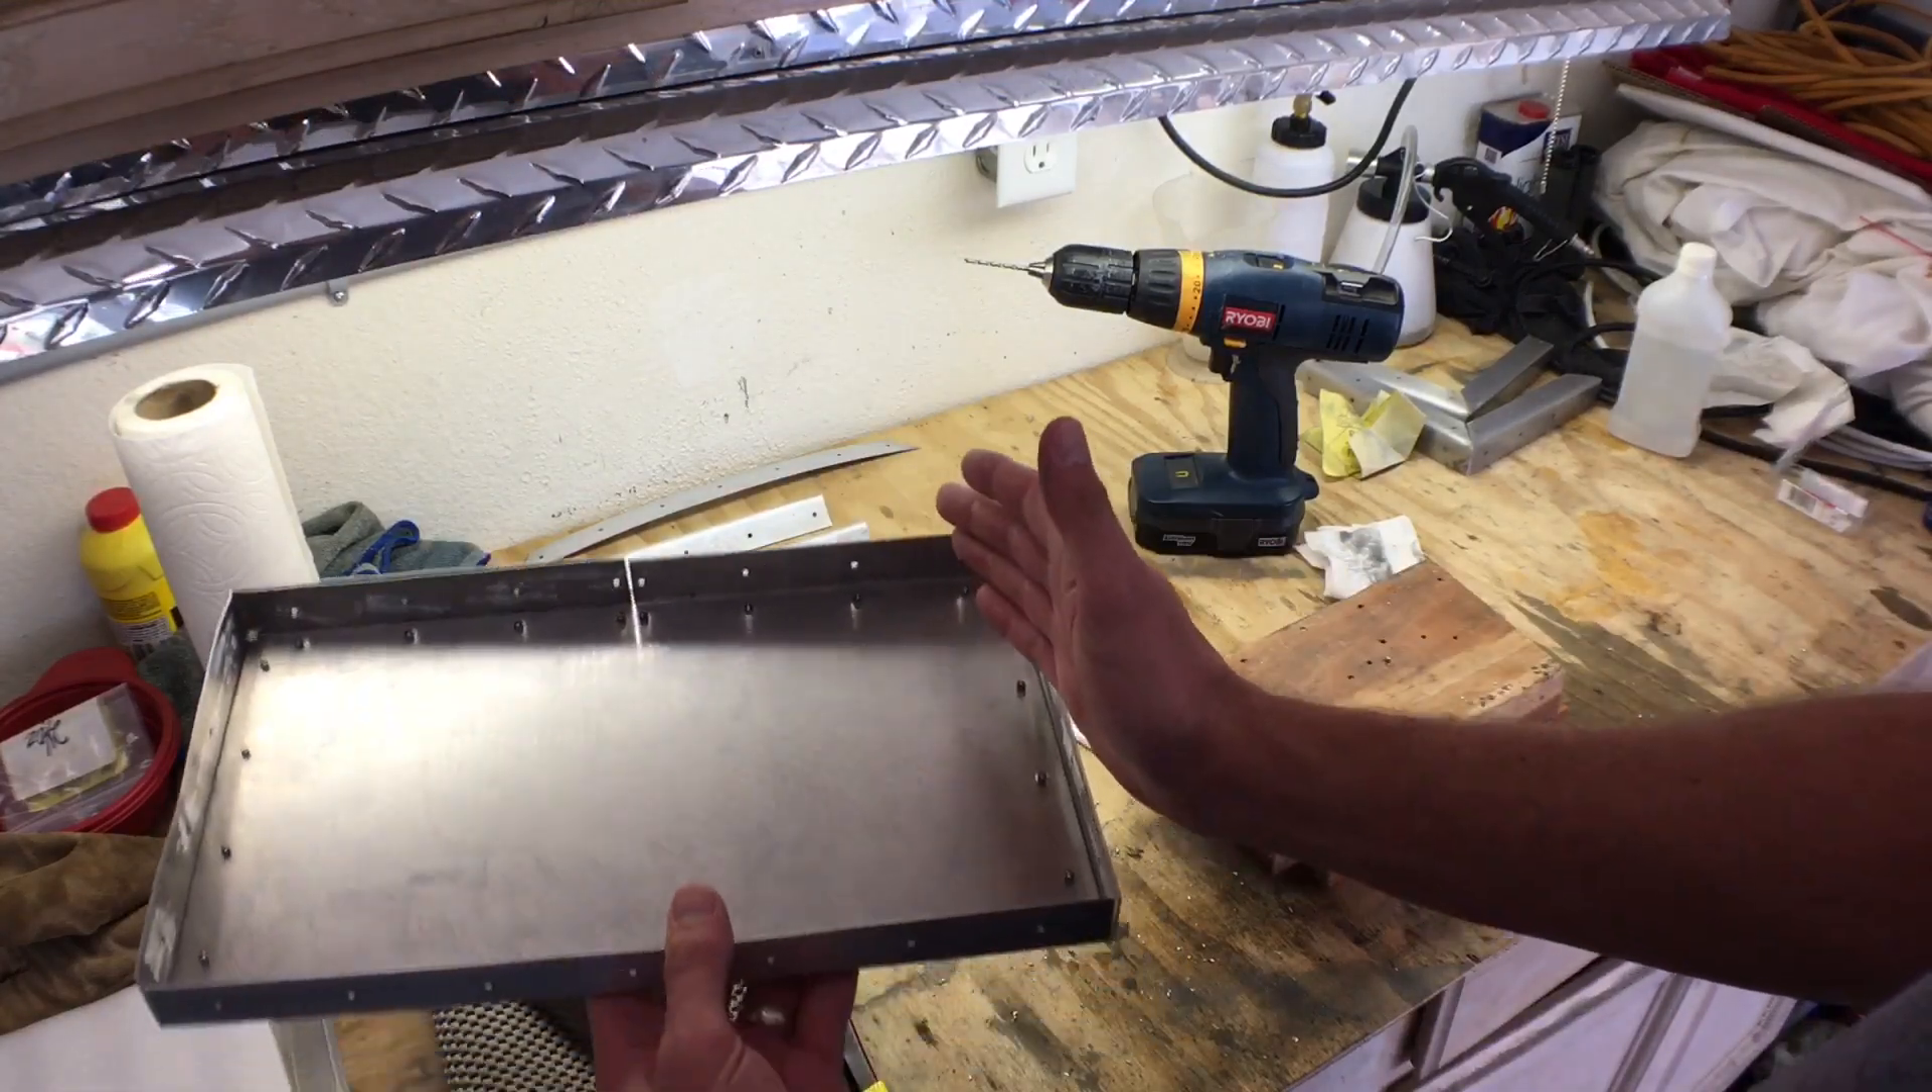So now we've finished our bottom piece and have that all riveted together.